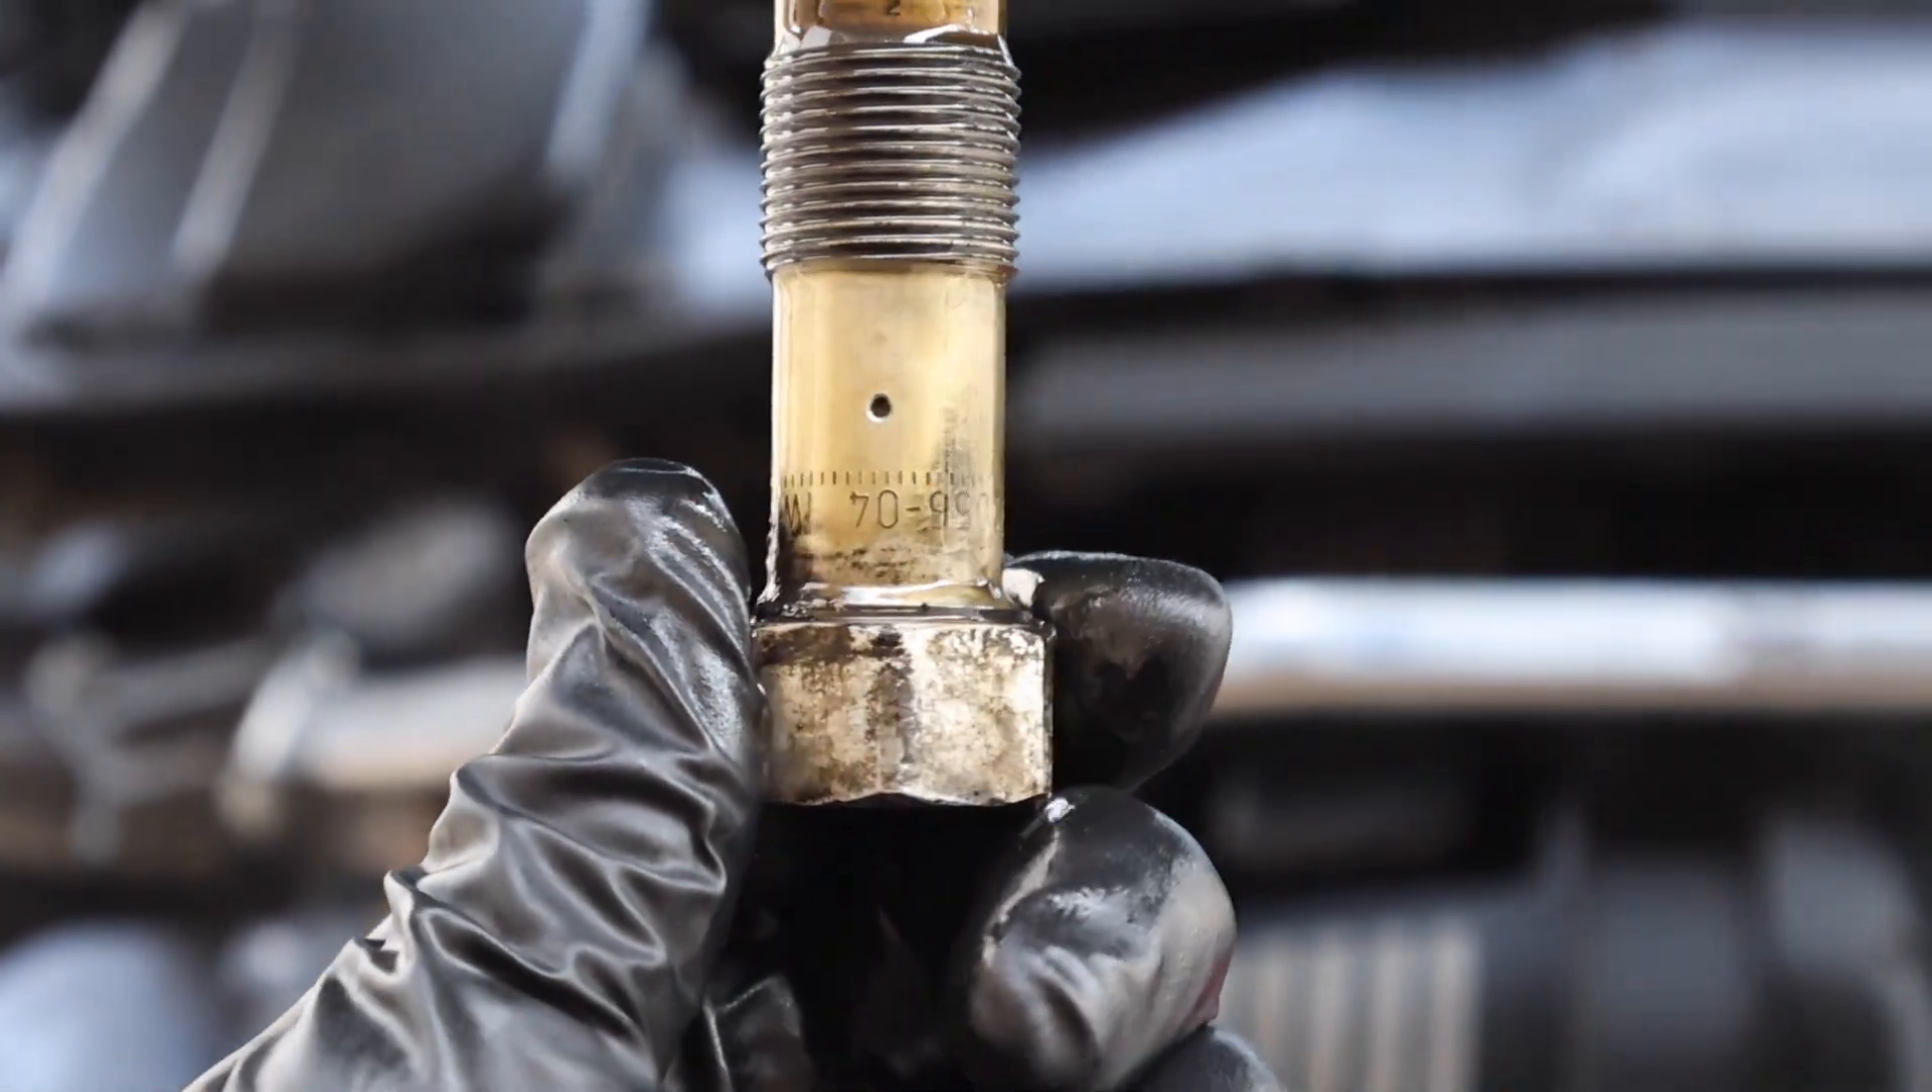And just like that guys our old timing chain tensioner is fully removed from the engine.